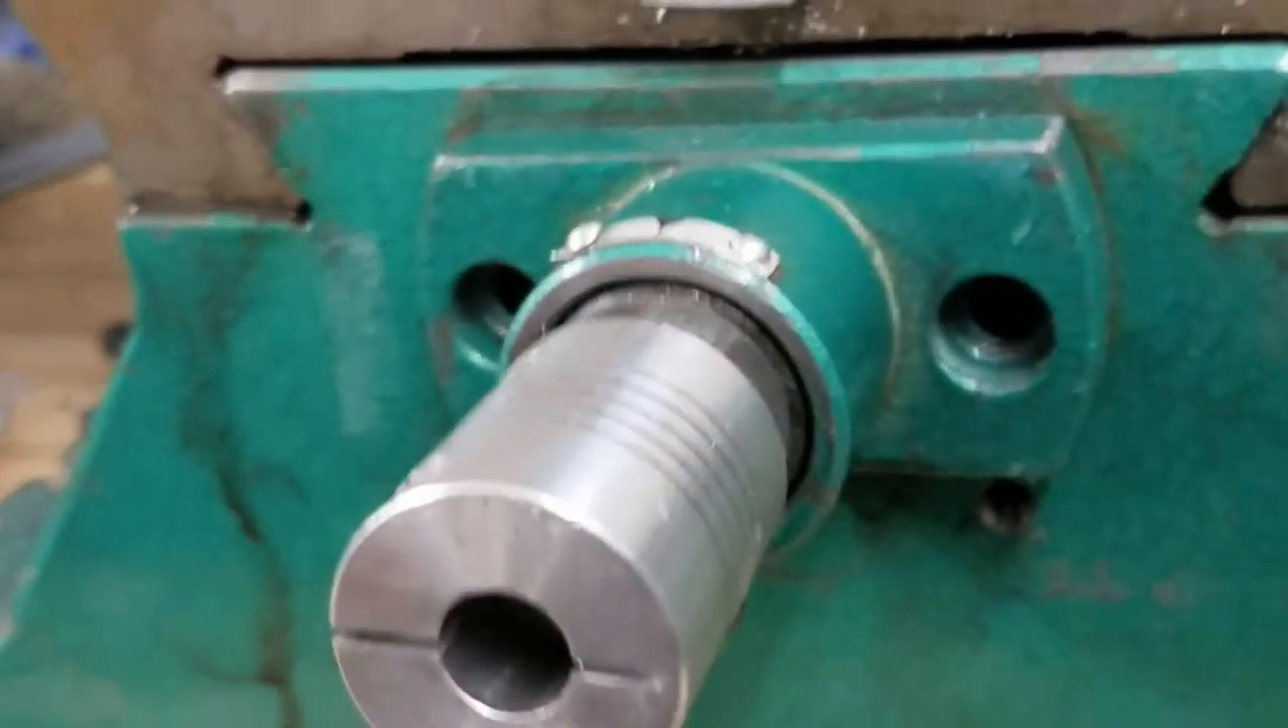So this is the bearing retainer cap I pulled the bolts out and I'm gonna use those bolts as part of what's gonna hold my bracket on.